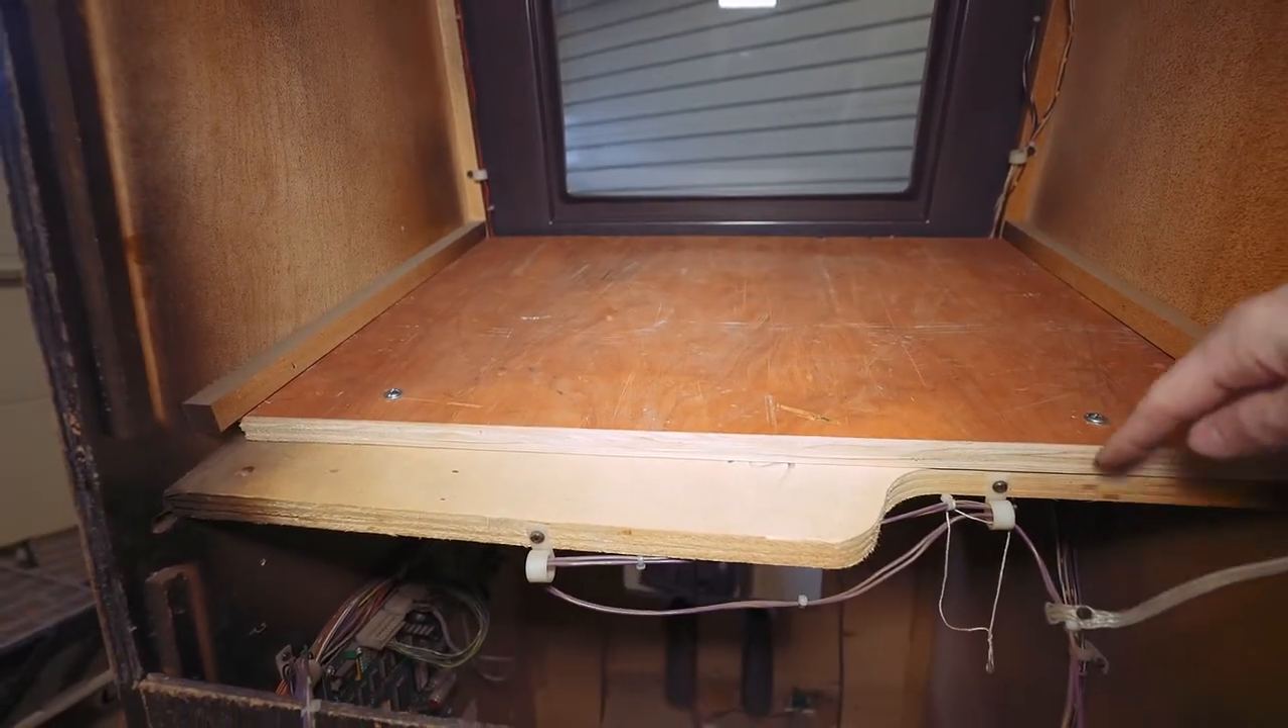All right i got my piece of wood in place.